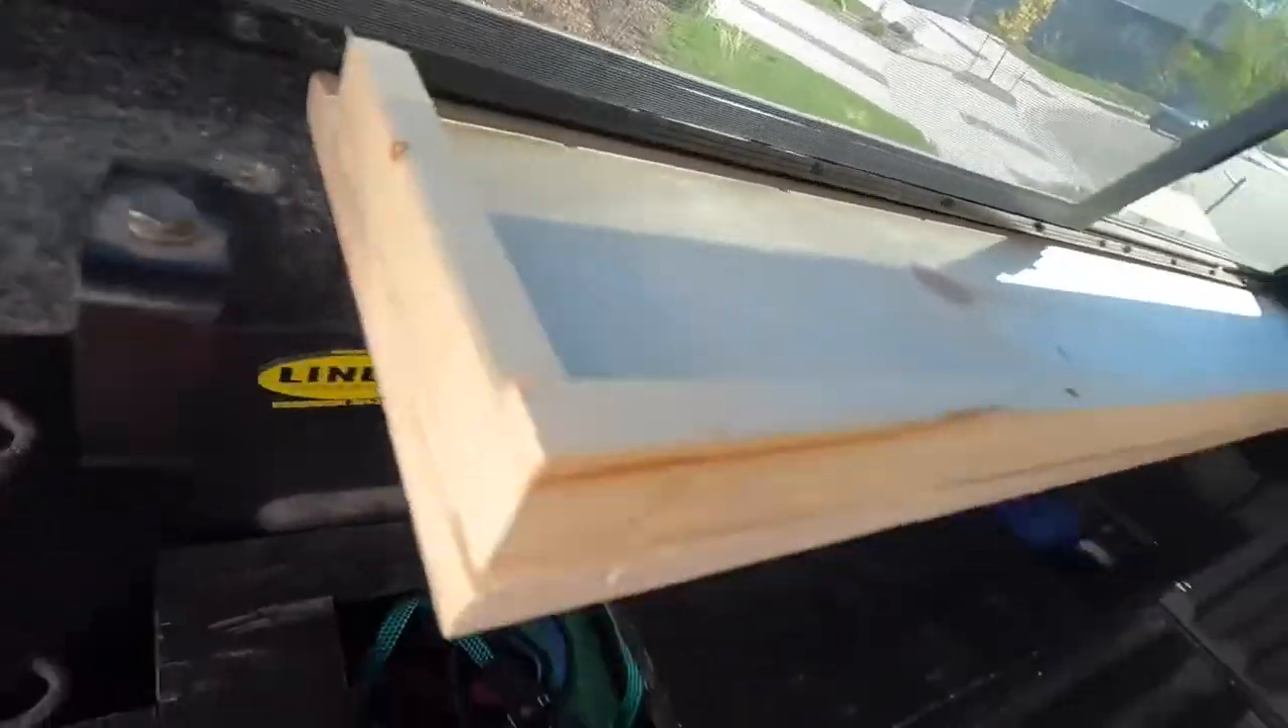As you can see here I got these edge pieces cut and just kind of laid in place for now.